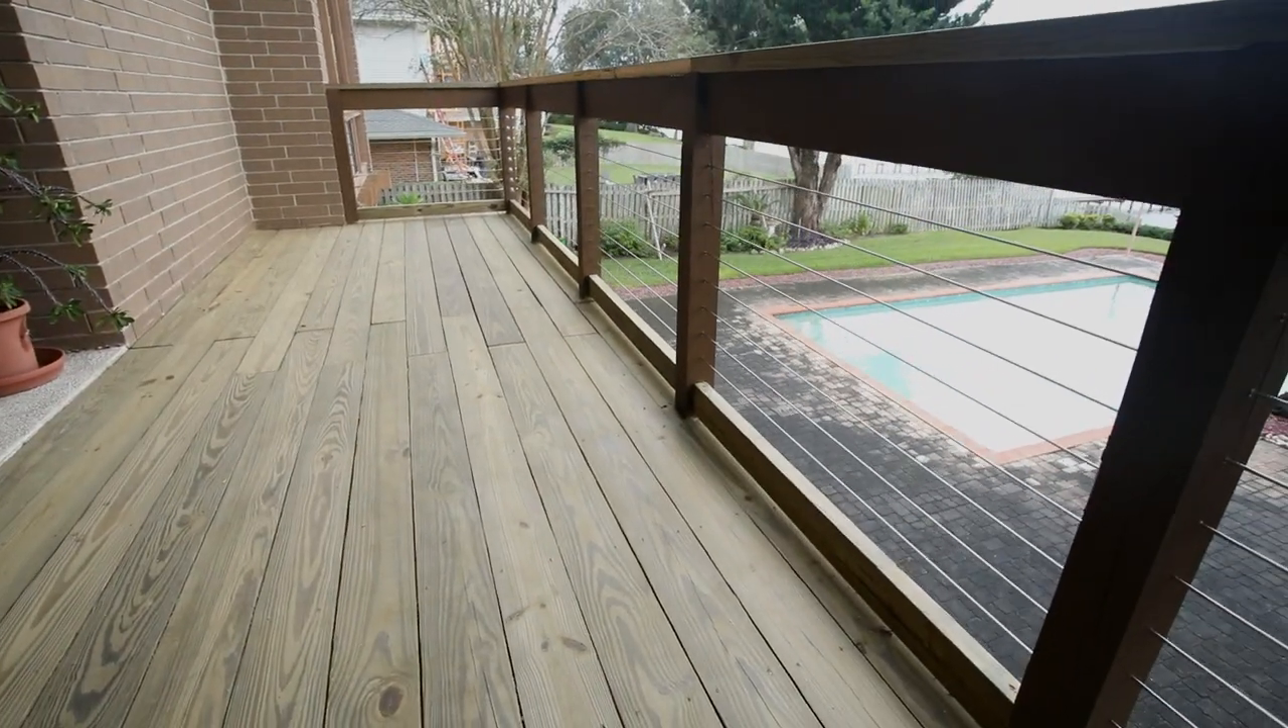And there you have it a solid new deck surface.